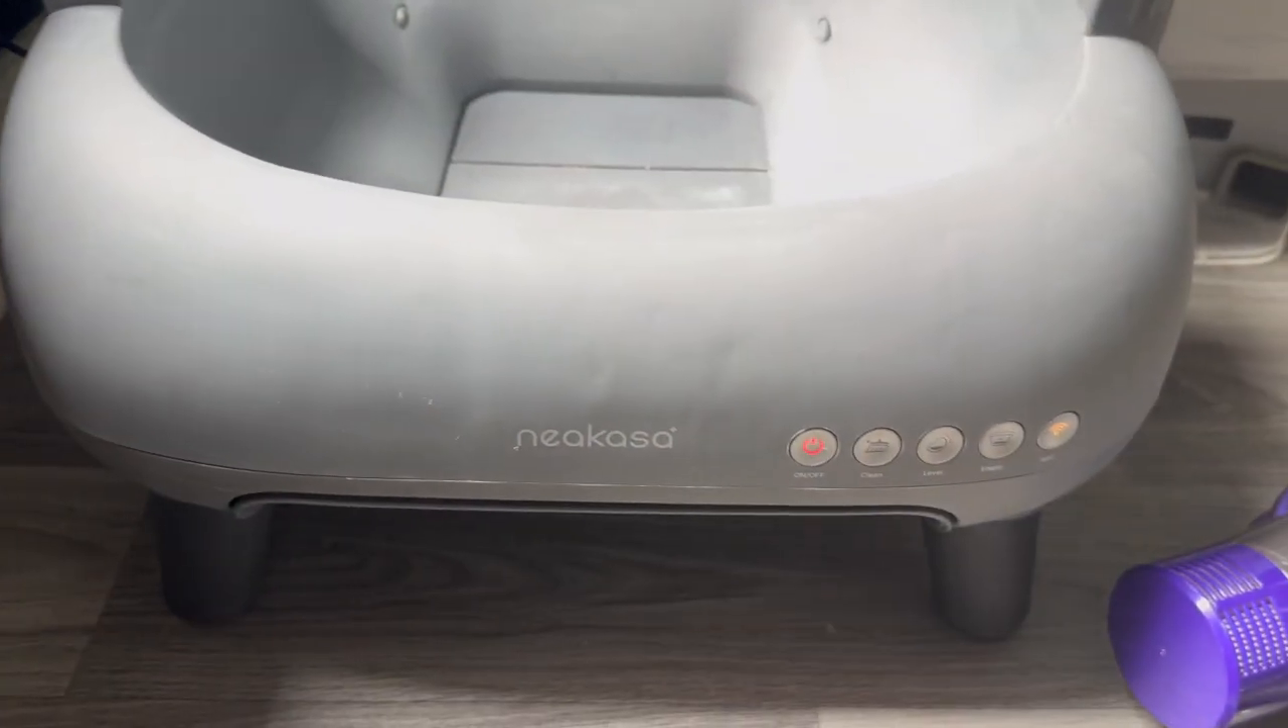I haven't put the top back on yet.